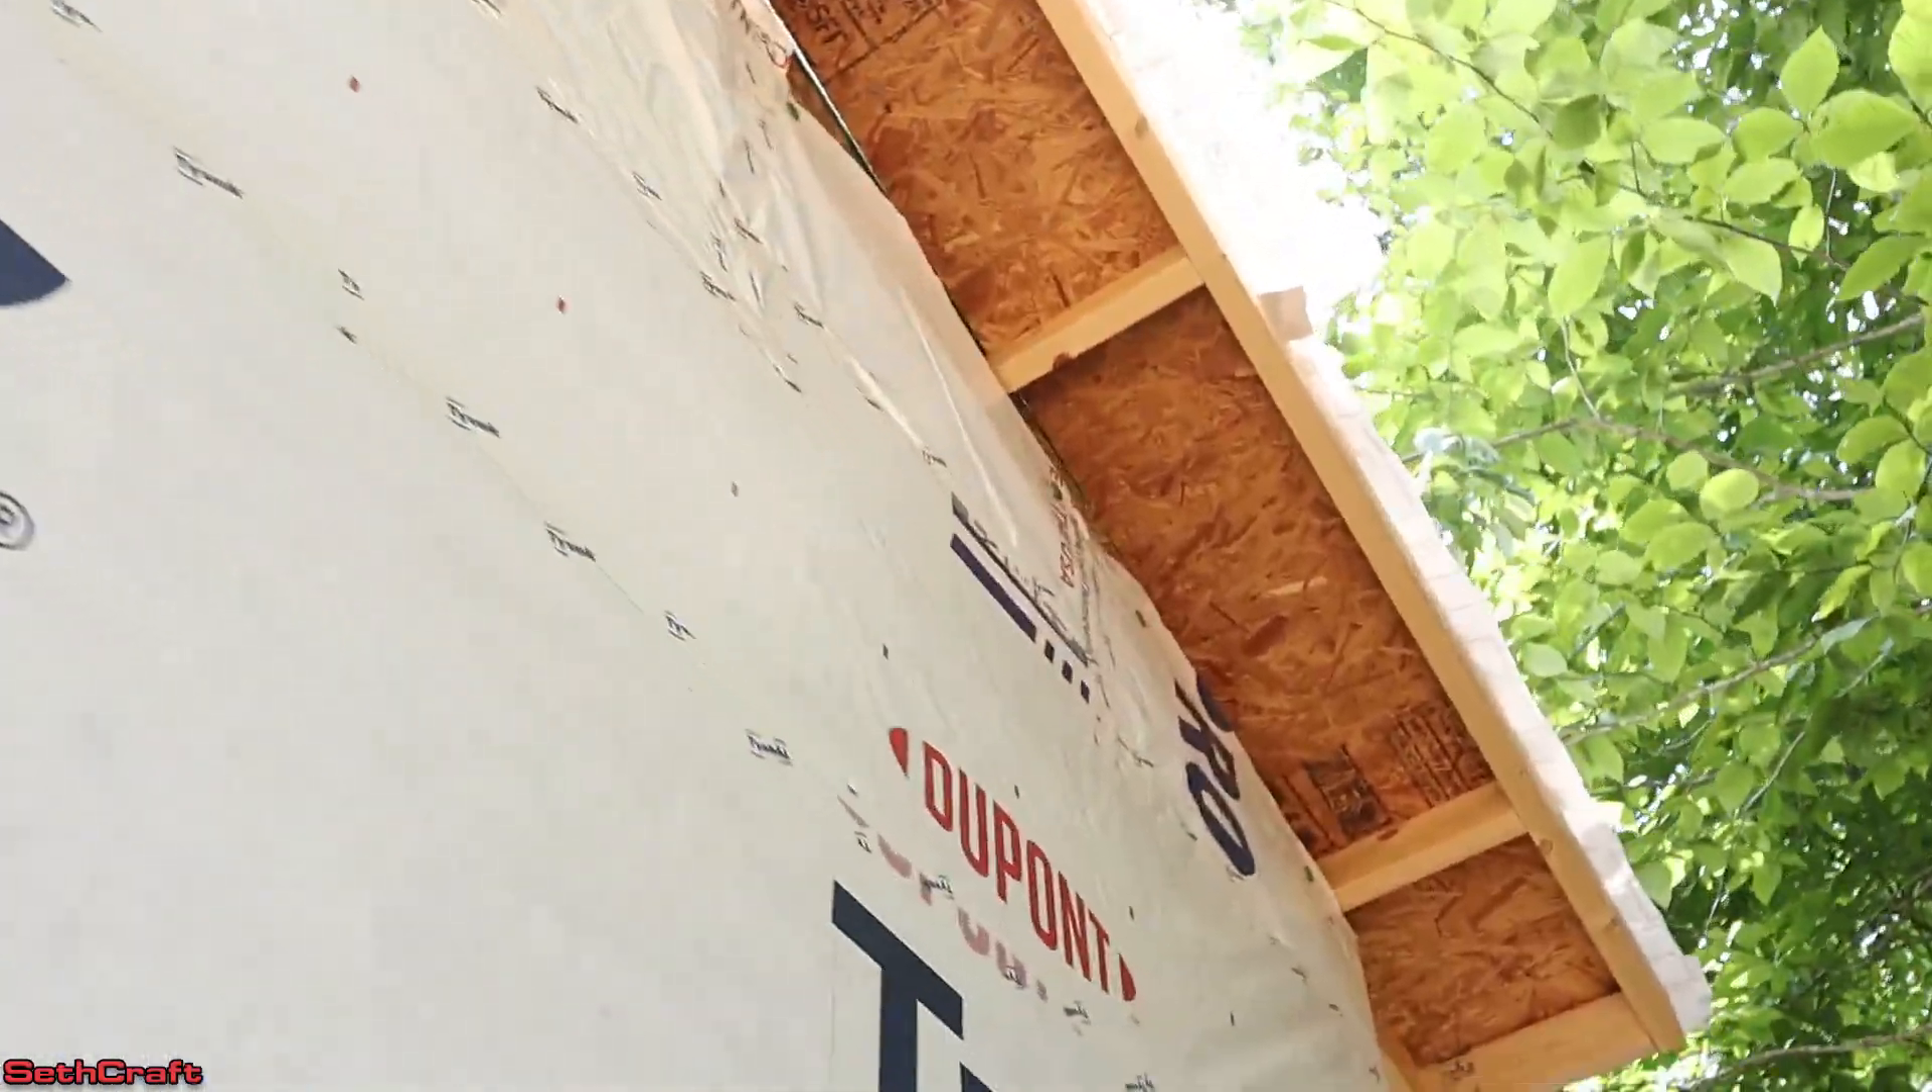I just completed the sheathing and the Tyvek here on the gable ends and it's looking pretty good.